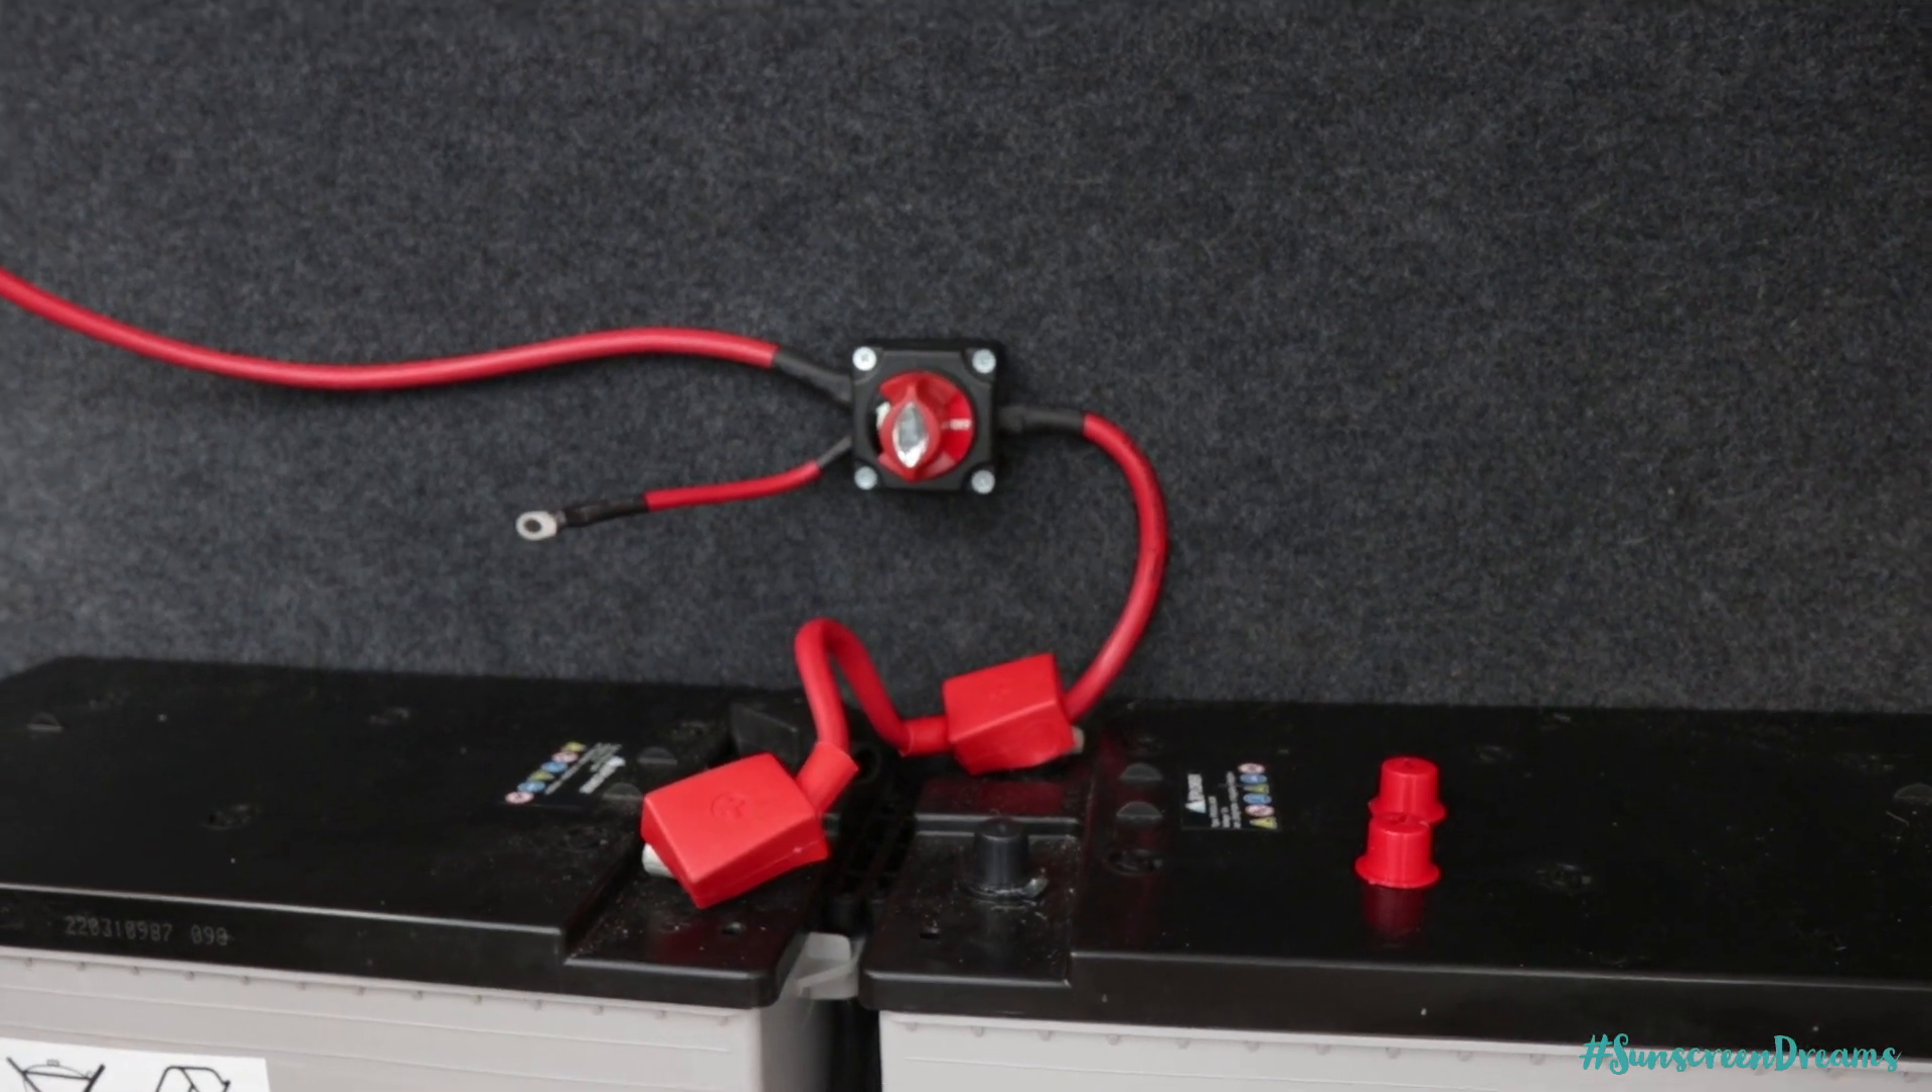We've now mounted the switch onto the back wall, got our positives going into there.